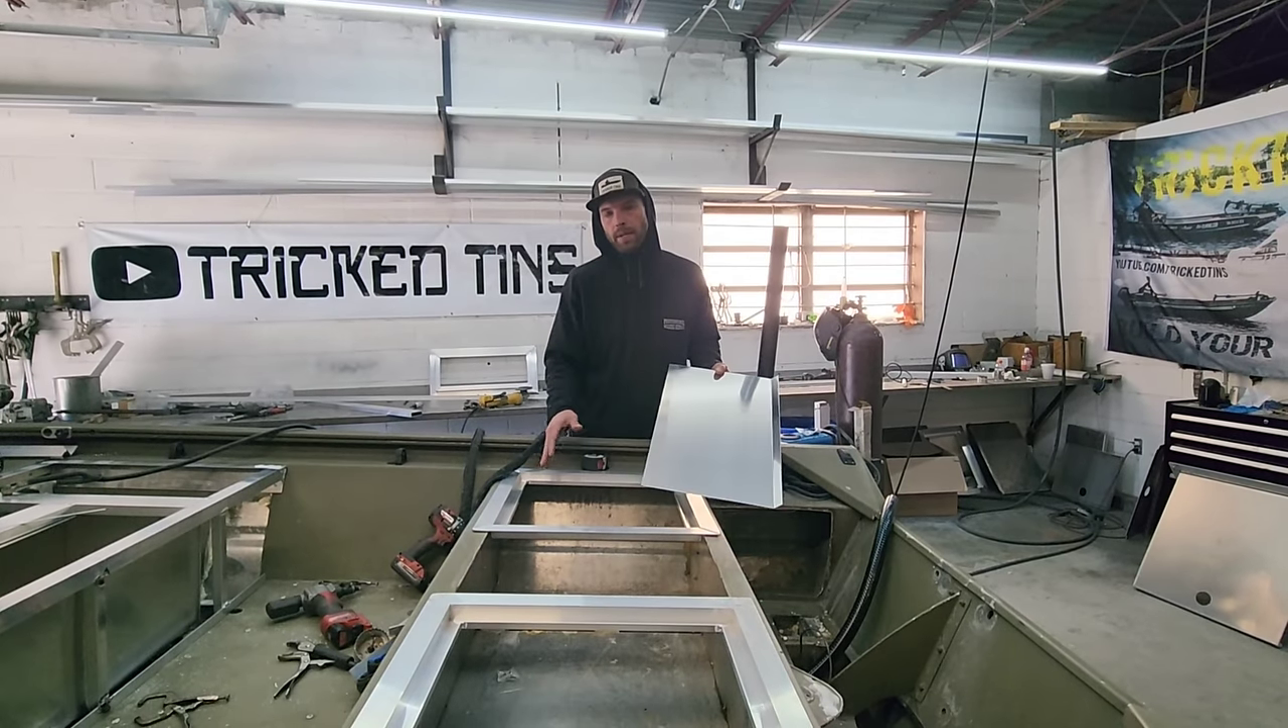We got our frames made for our spacing. Obviously we don't have the lids on them yet.